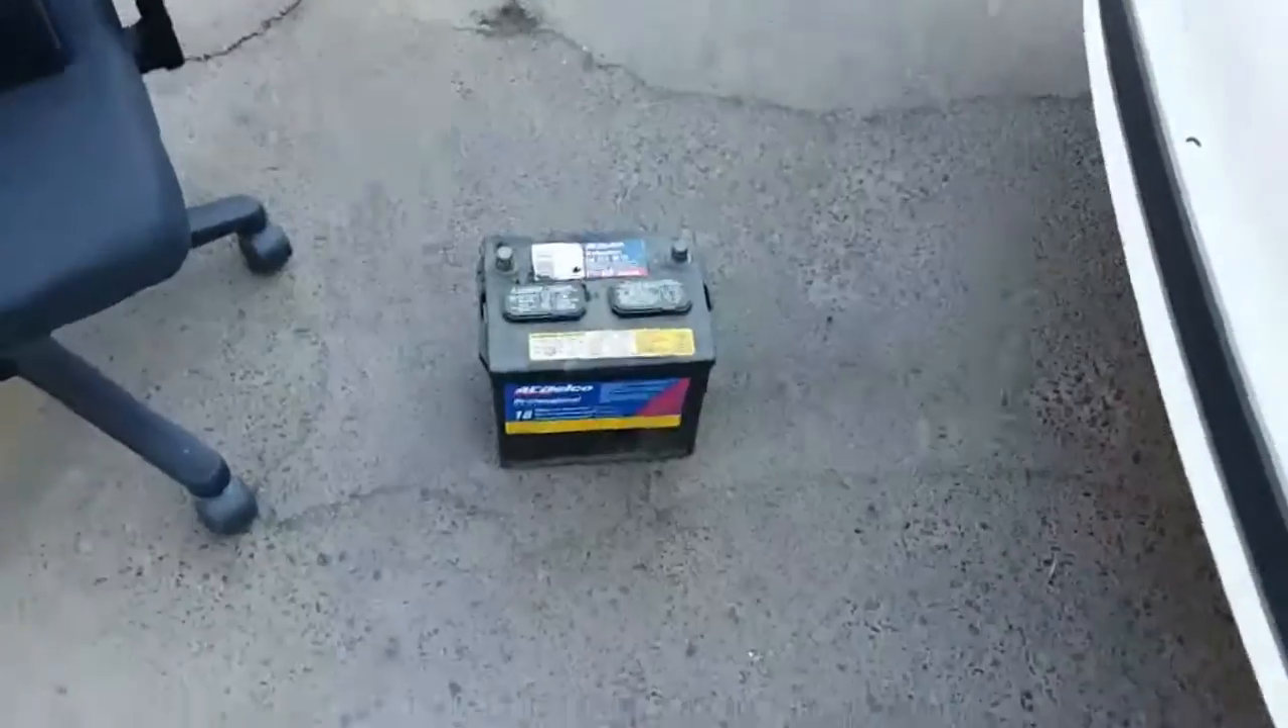Alright and there it is. Battery is out.